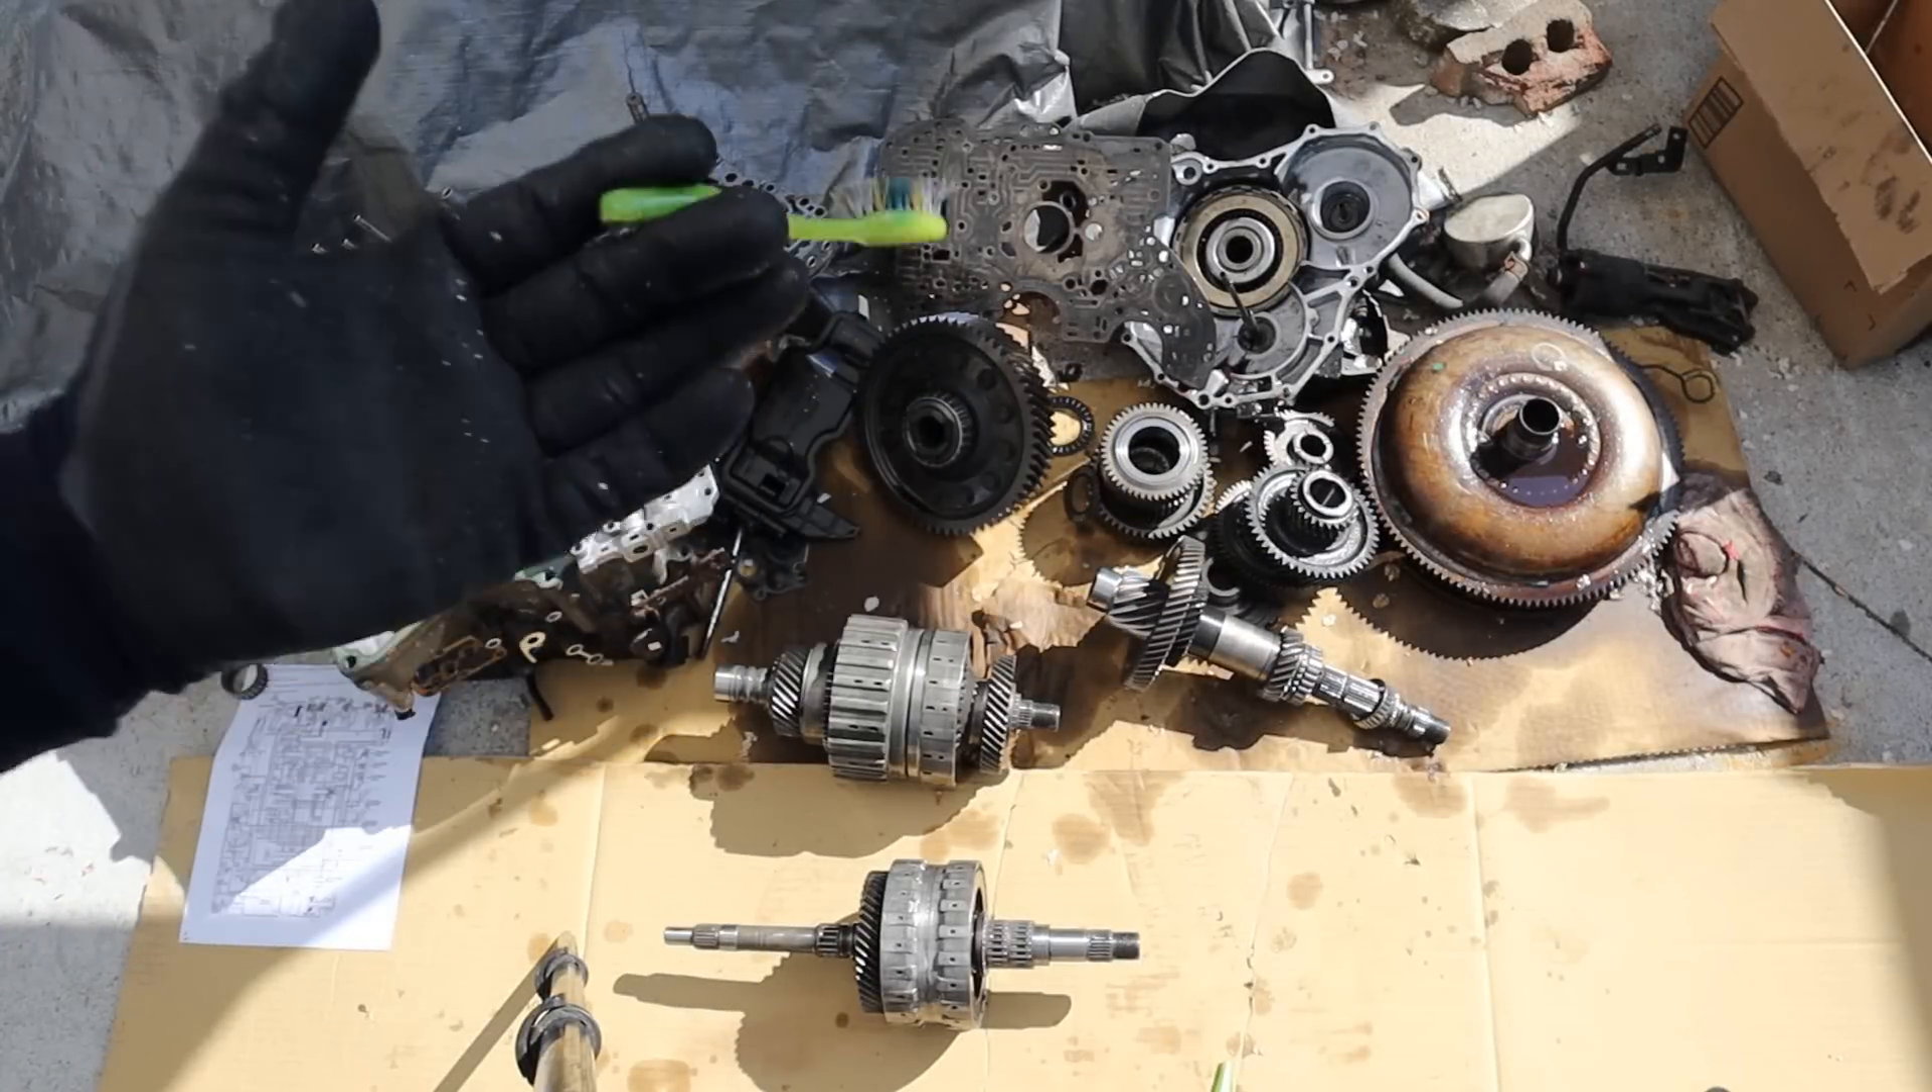So here we've got this five-speed automatic transmission all taken apart here.